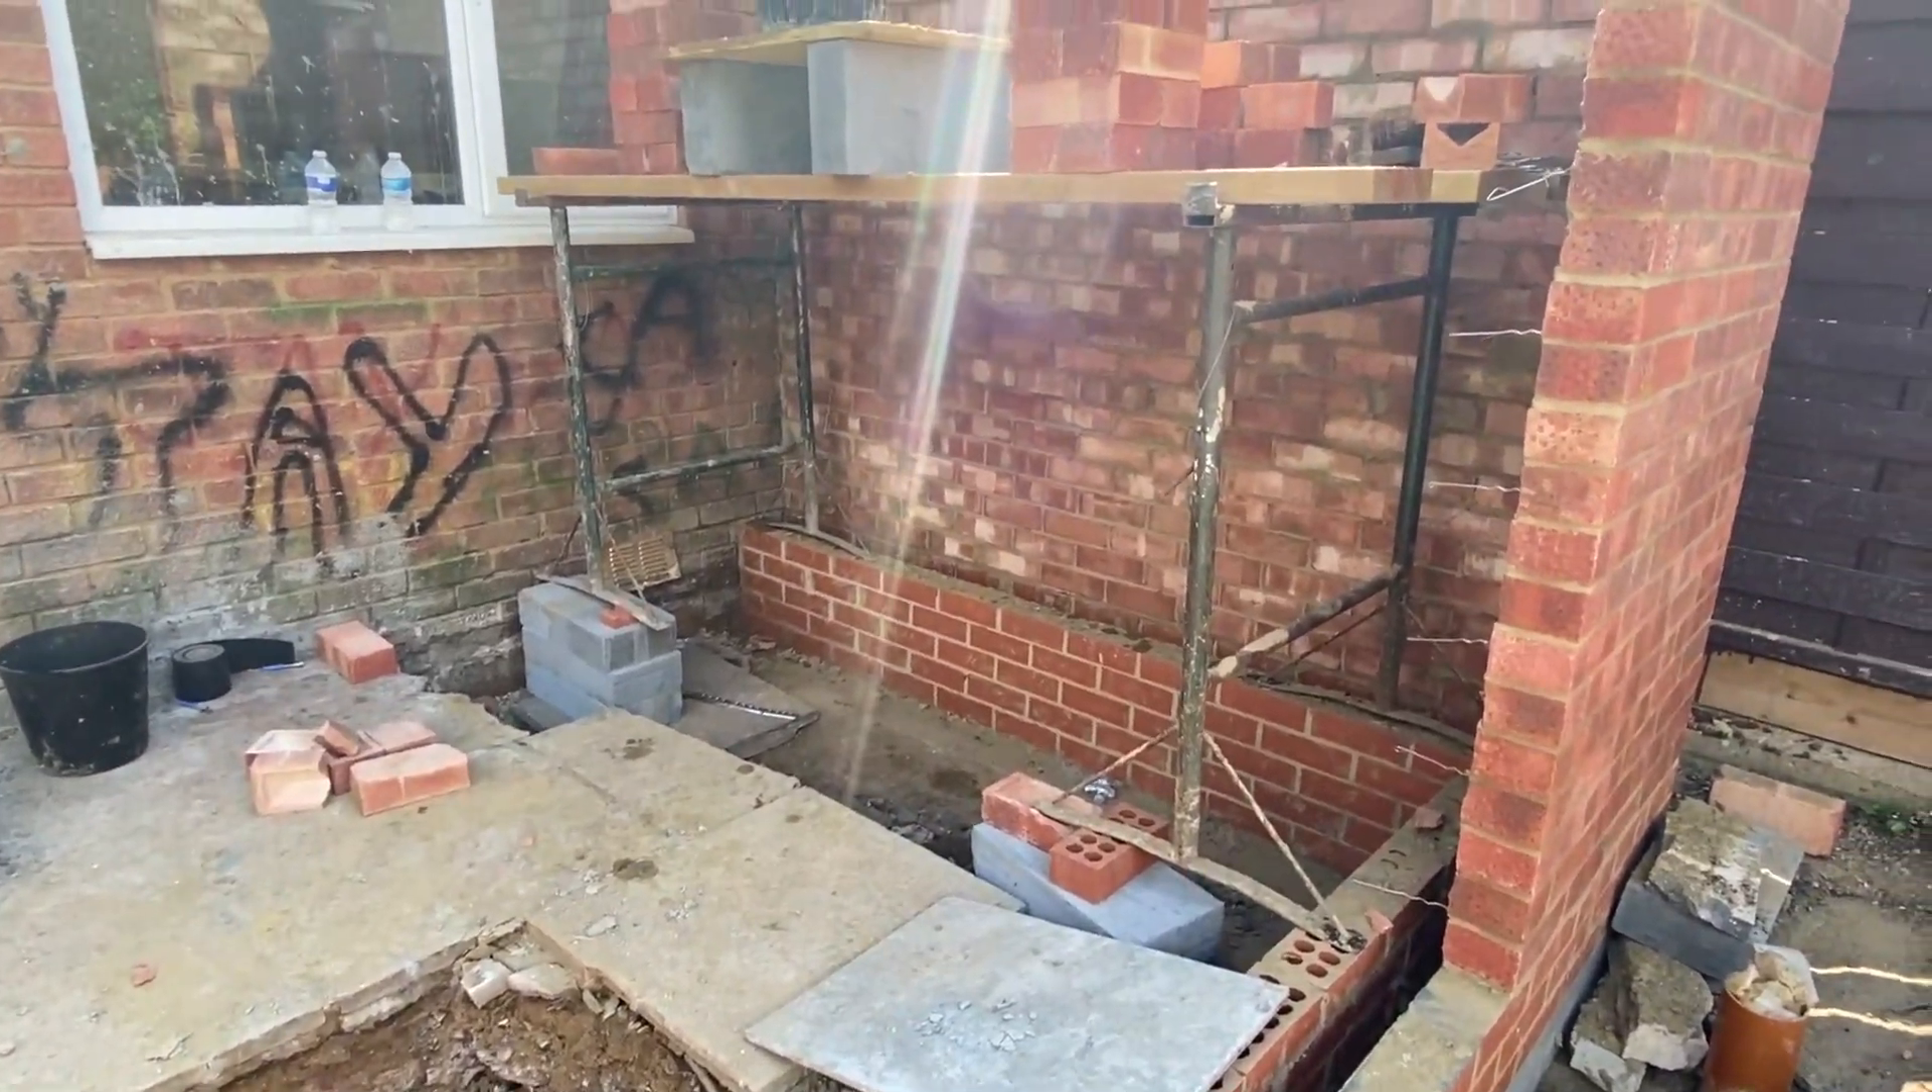But you can see internally here we're starting to remove the old patio.